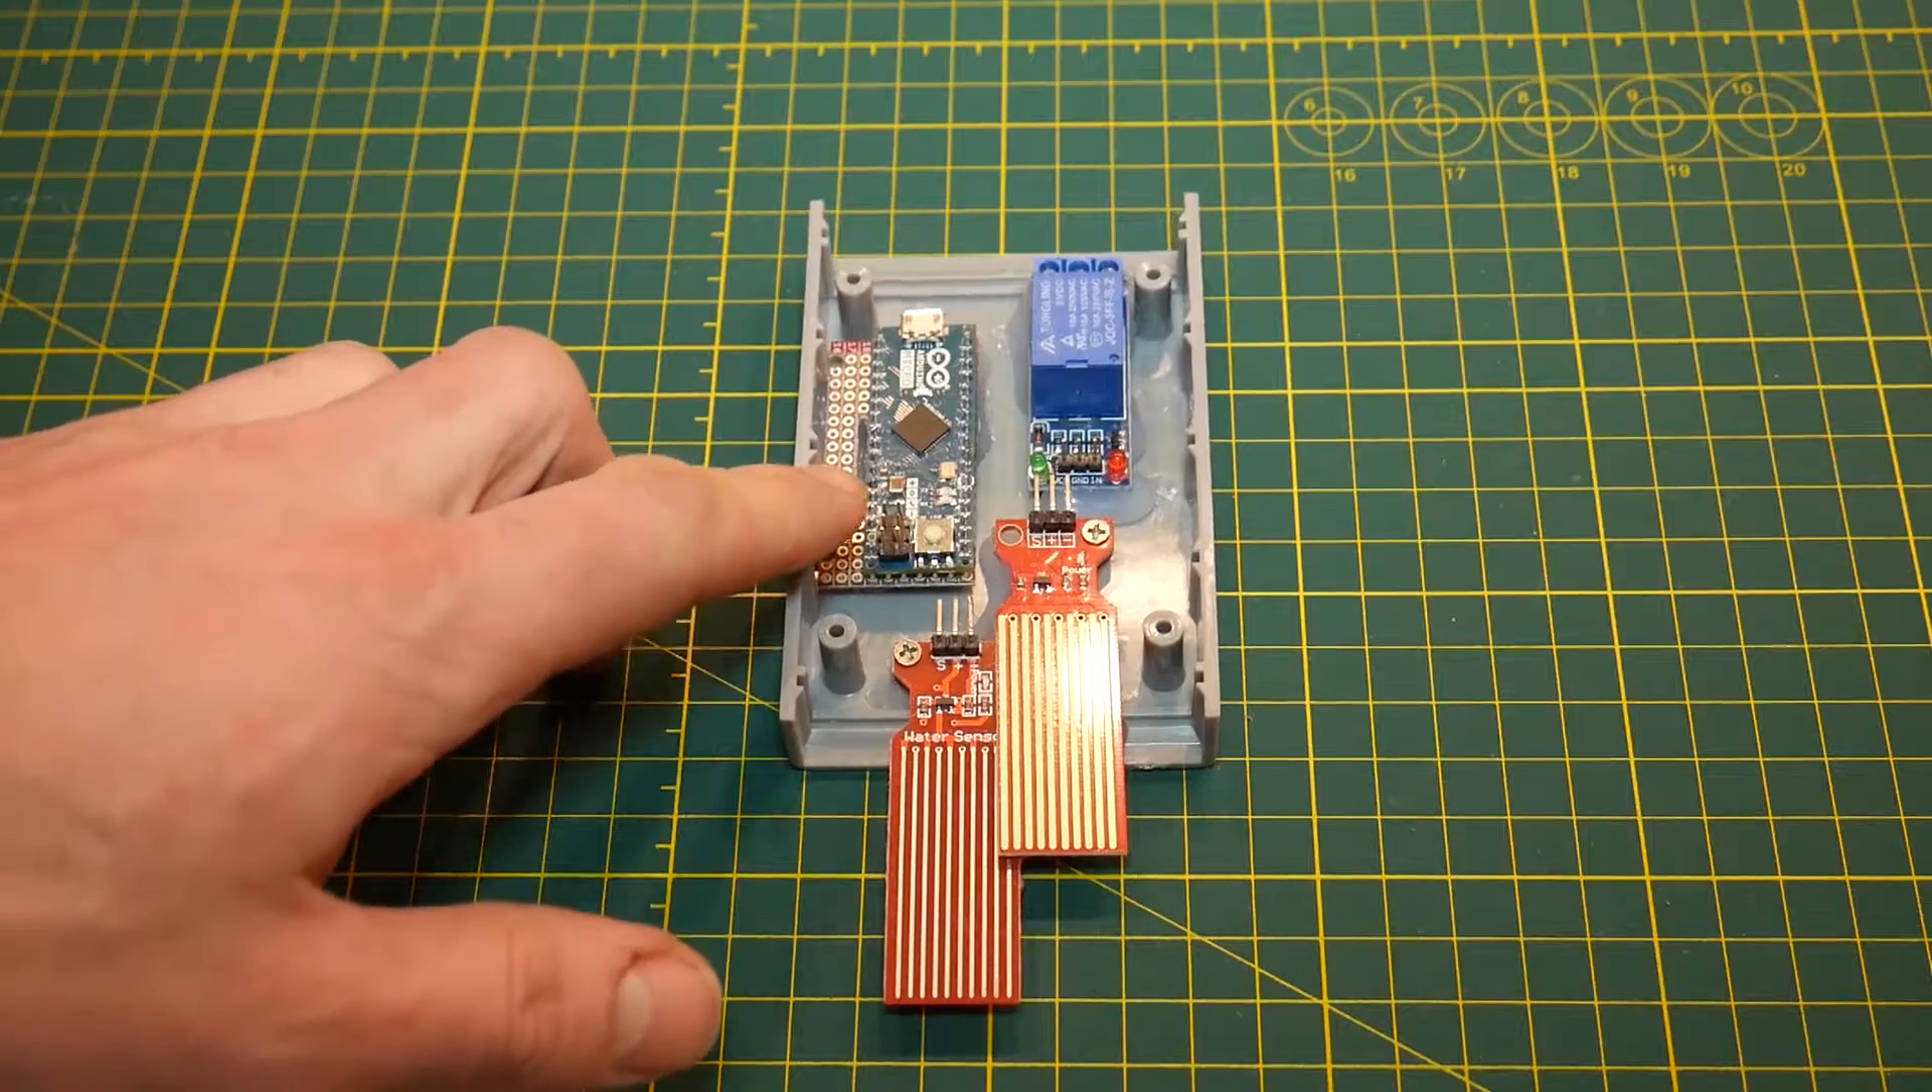You can see here that I've mounted my Arduino and I've mounted the relay inside the enclosure and I've kept enough room to work around with my soldering iron.